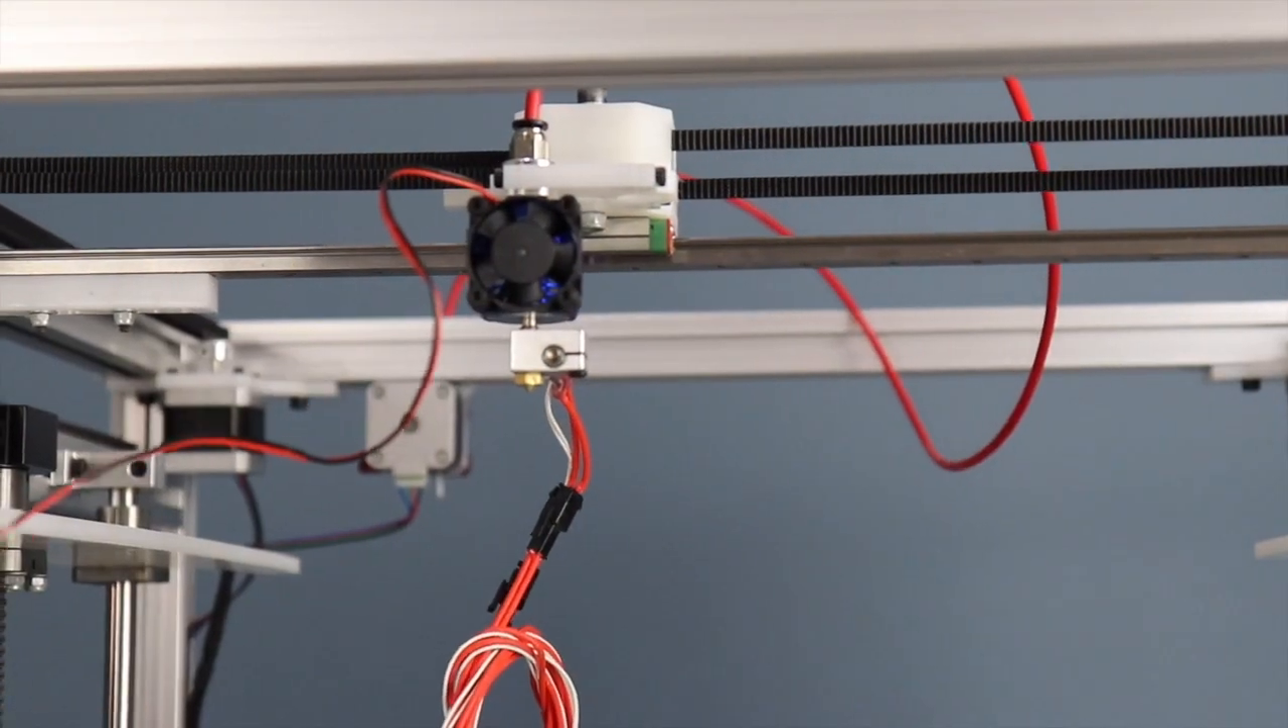Então olha só pessoal, eu já instalei aqui, eu já instalei aqui na máquina um extrusor, tá?